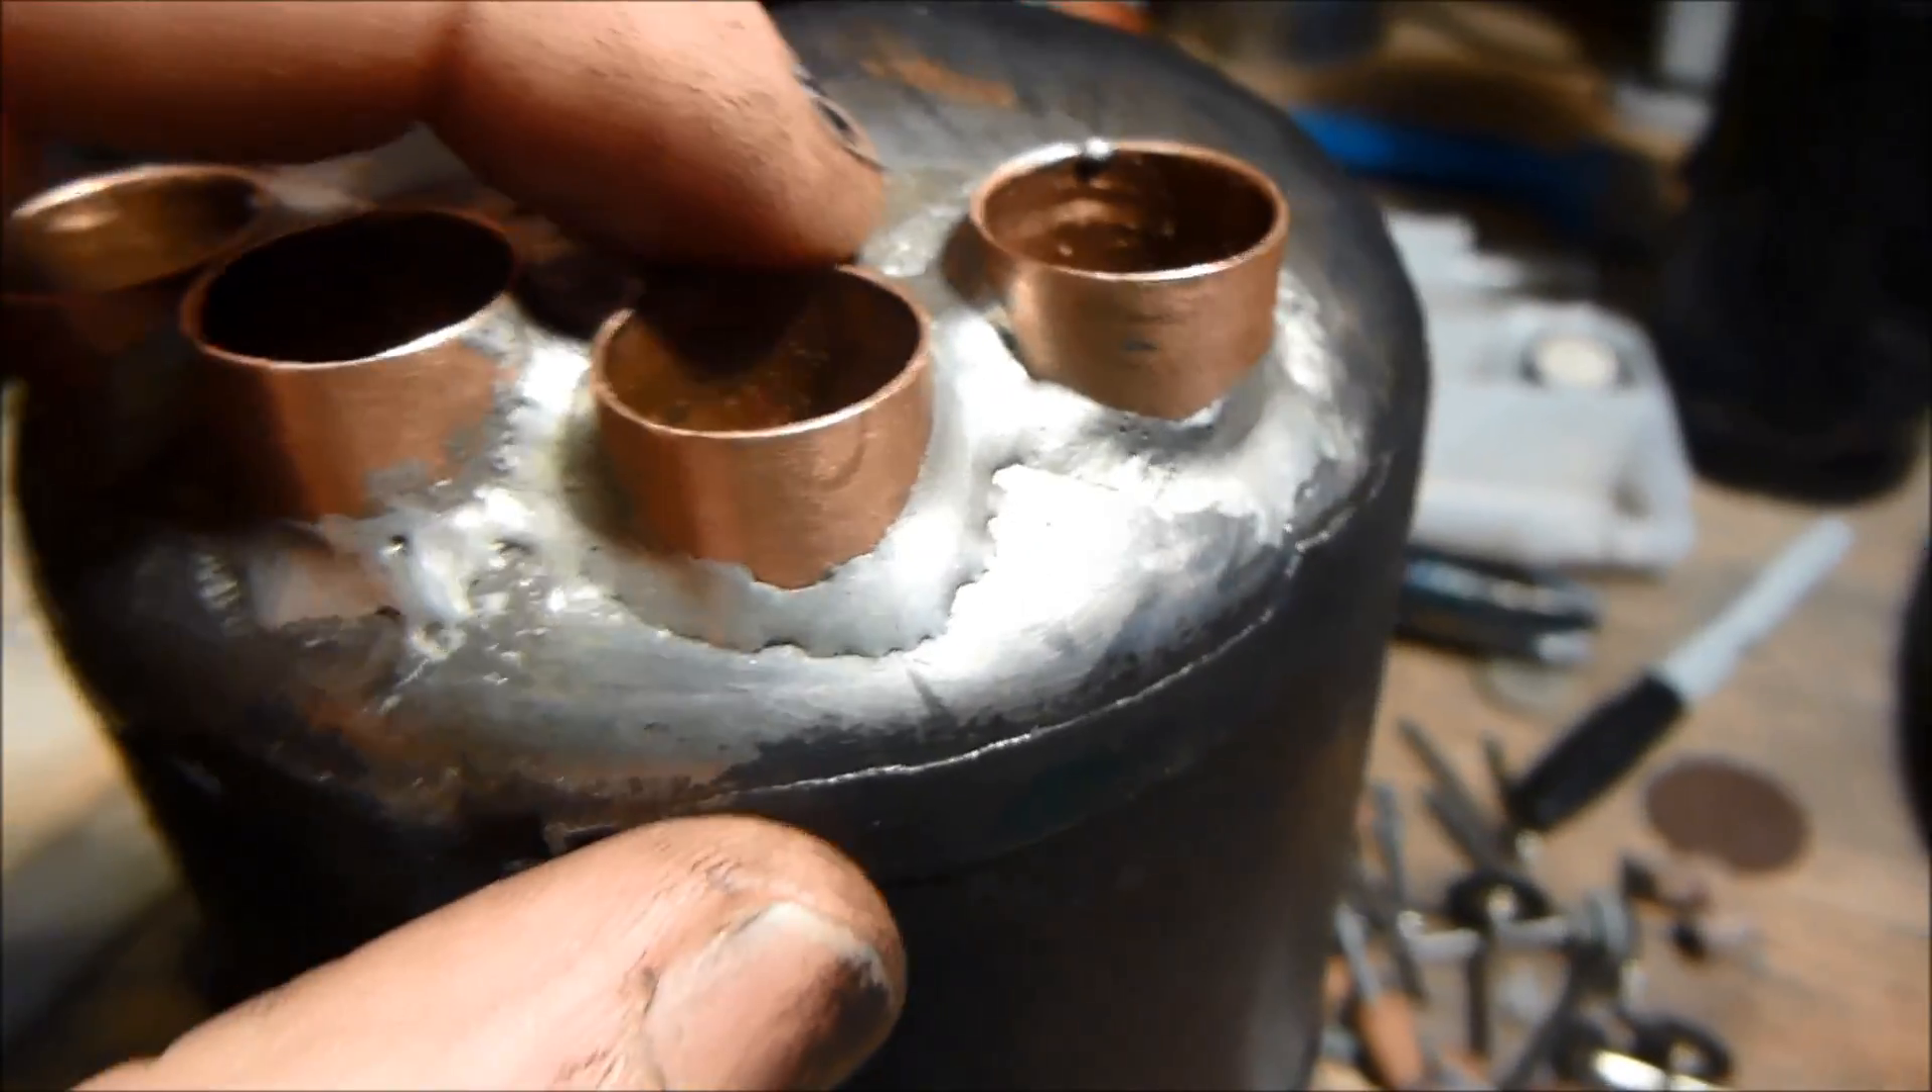I've got the boiler tubes all soldered on, or soldered in, rather.